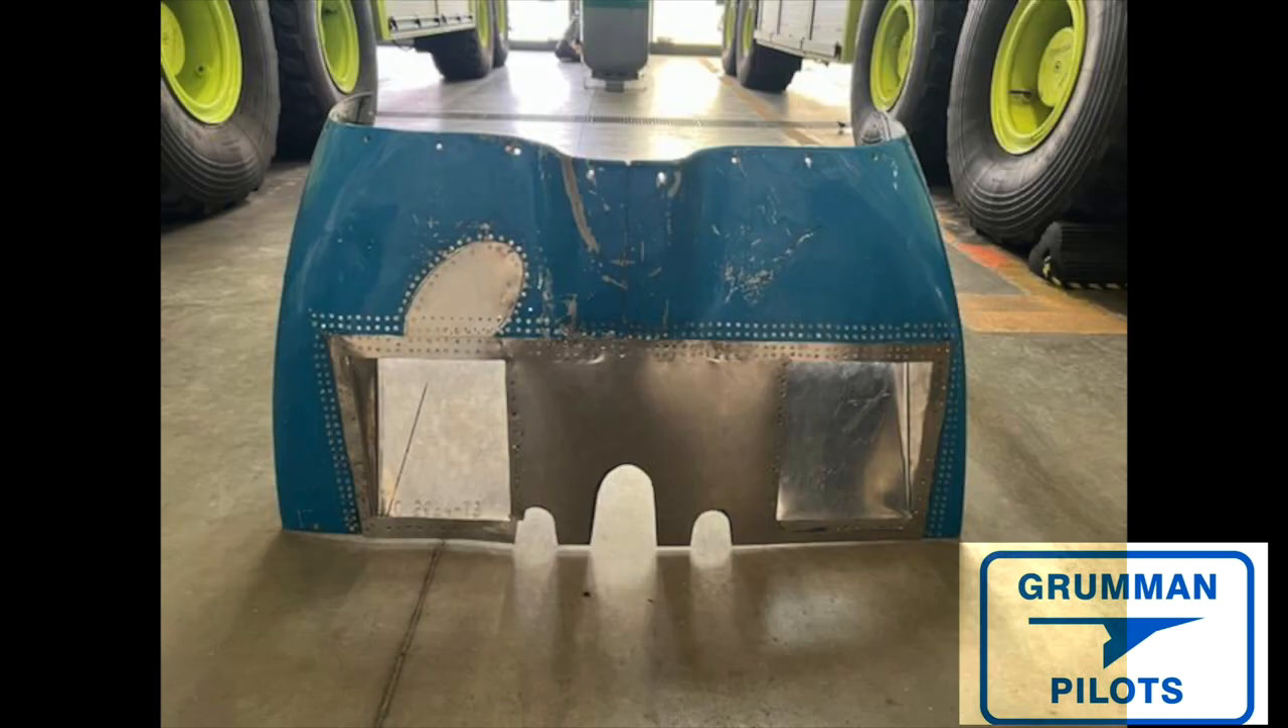Now it has not been prepared yet for primer and paint to match the lower cowling but the flush mount has already been done all the pieces been assembled all the riveting has been done.